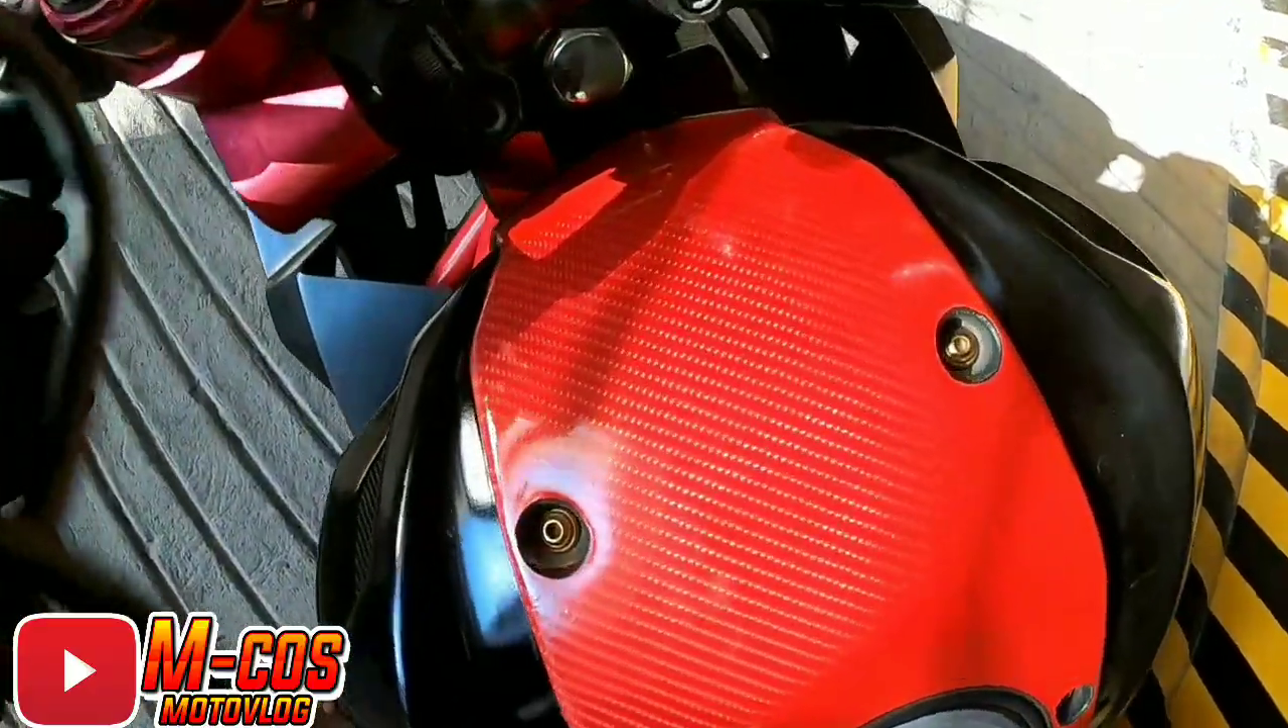Nakakabit na yung ating tank cover na pinadecals.